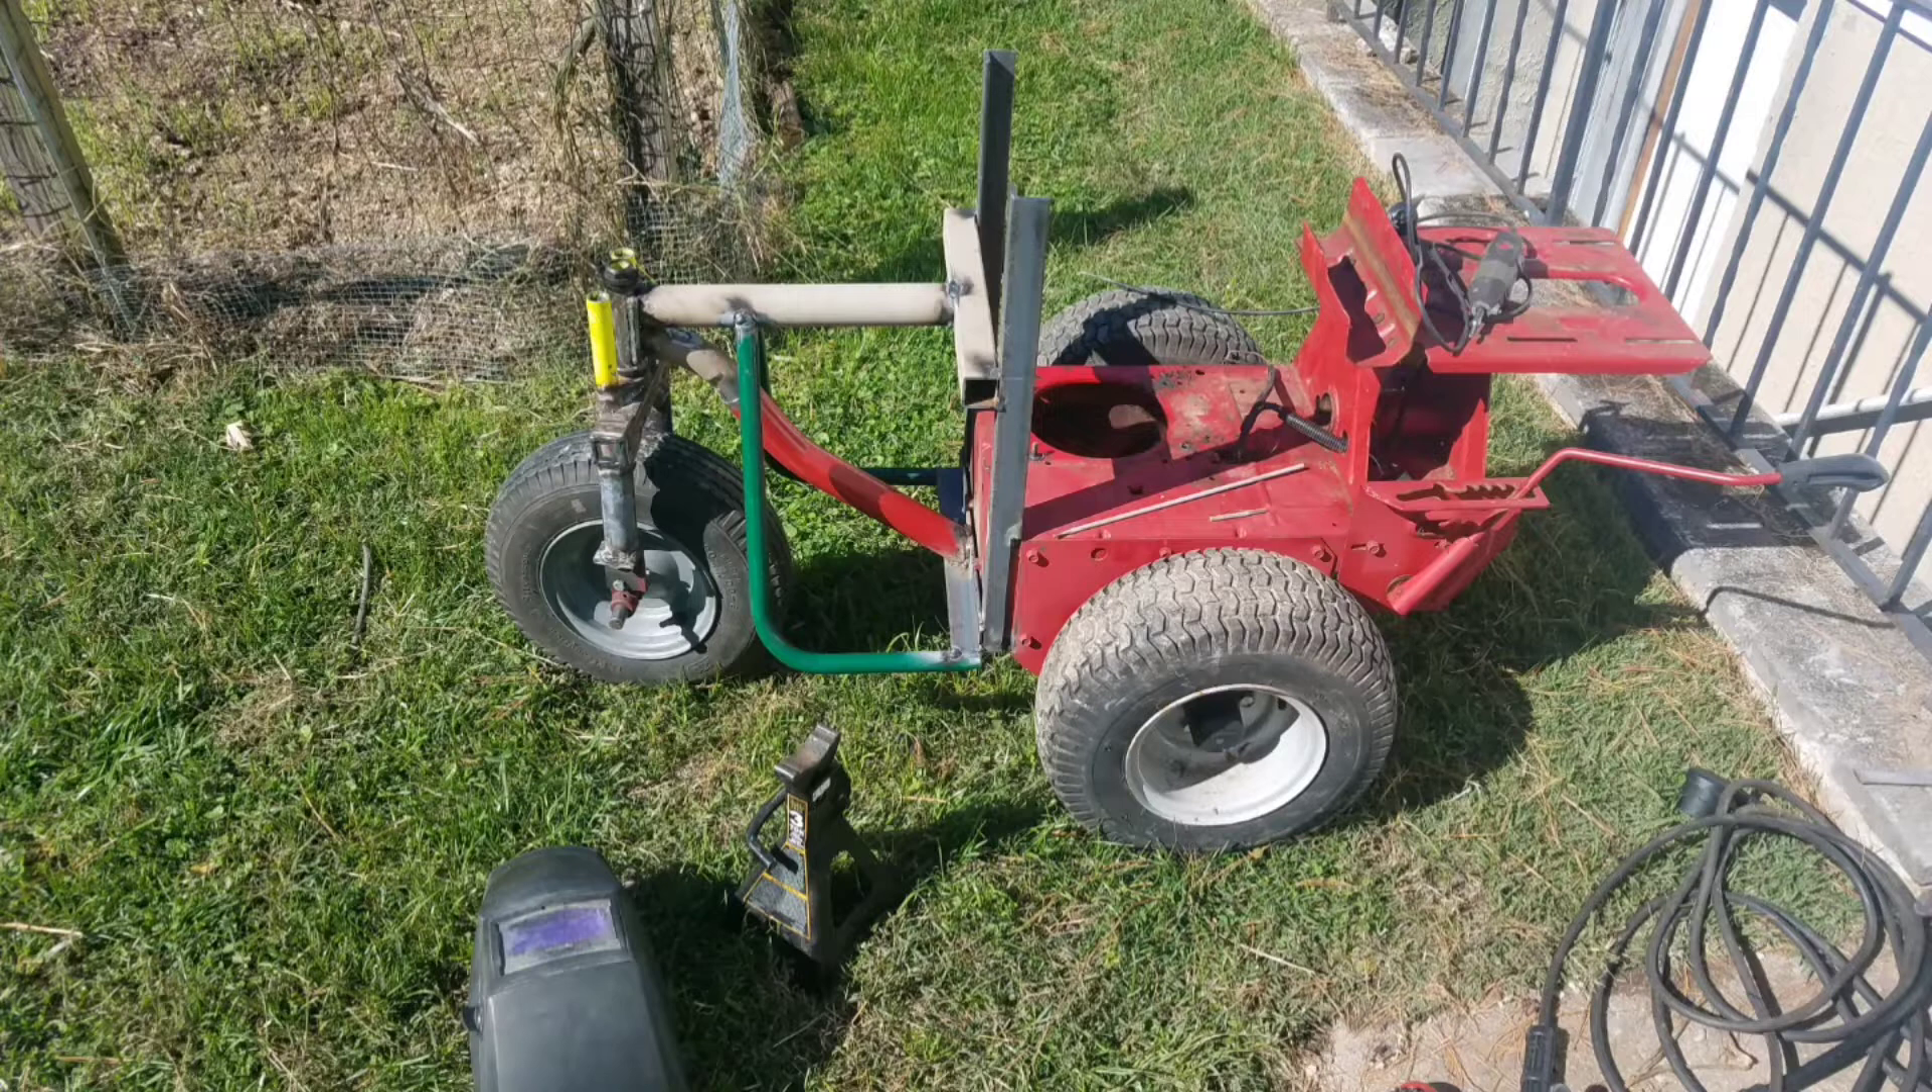Here are the uprights welded in place with some cross members and supports I made from some scrap steel I had lying around.